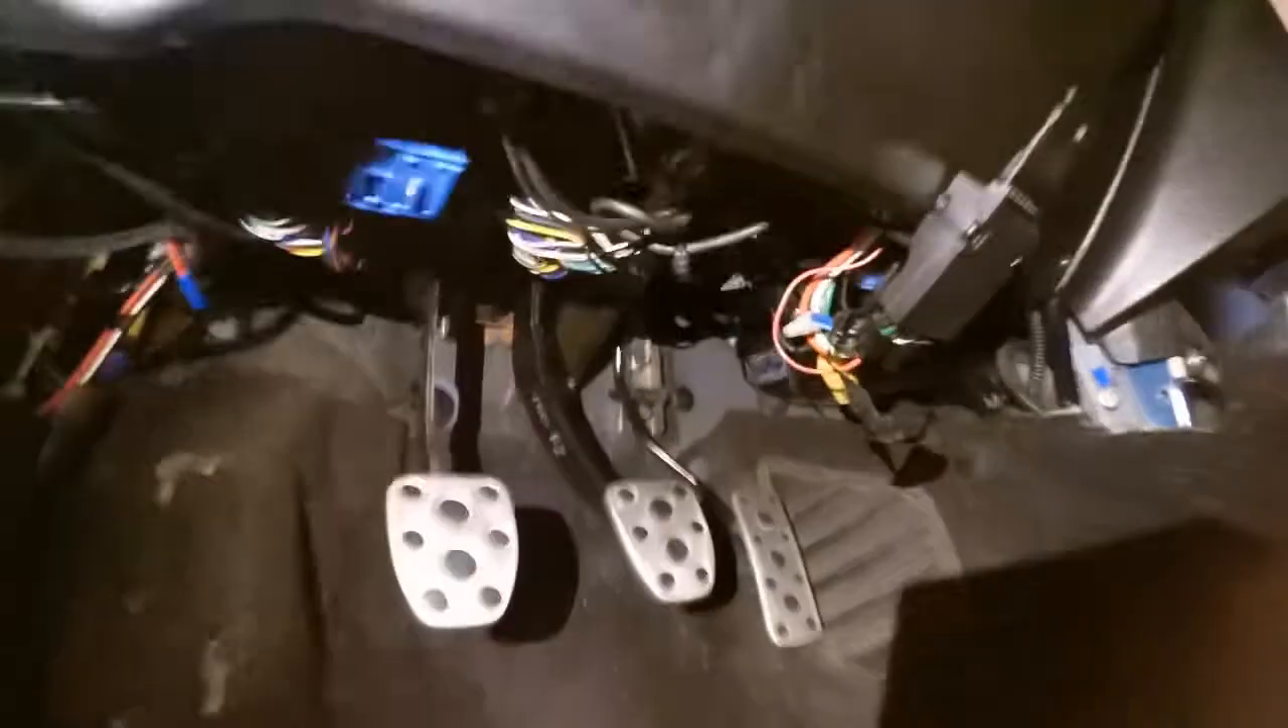Well there we have it. The pedals are all installed.